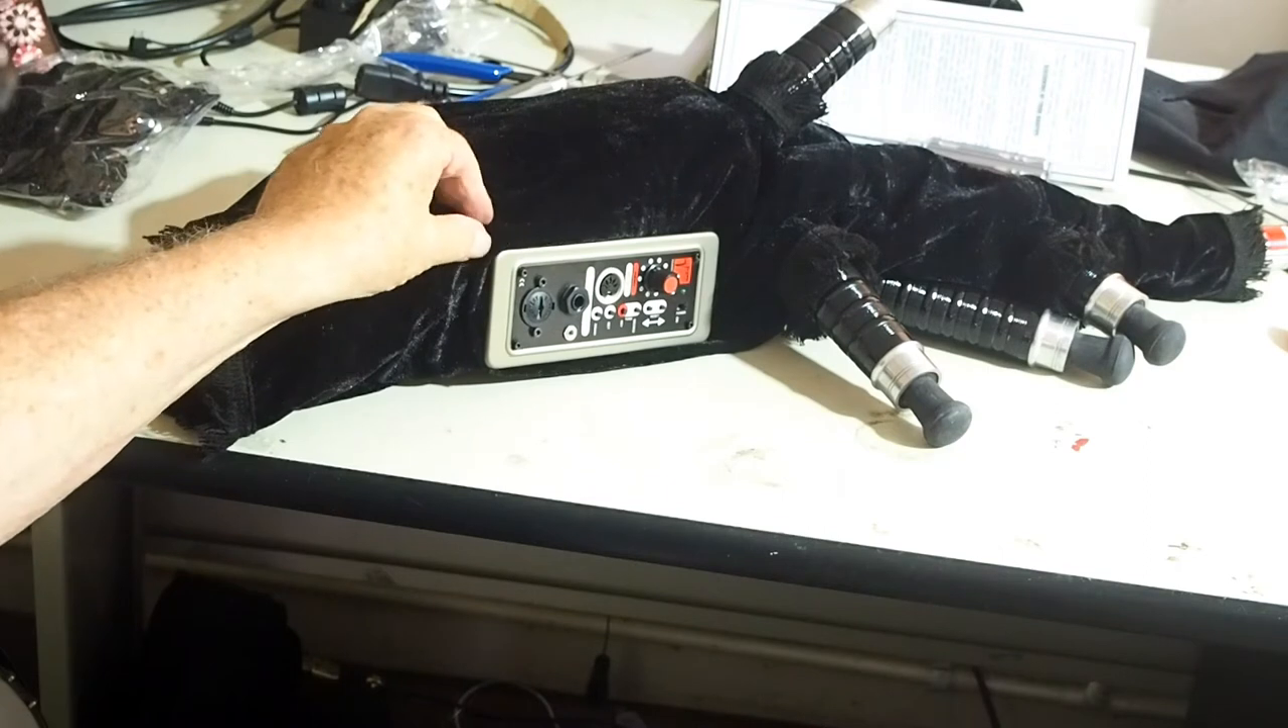So now I've mounted the control panel.